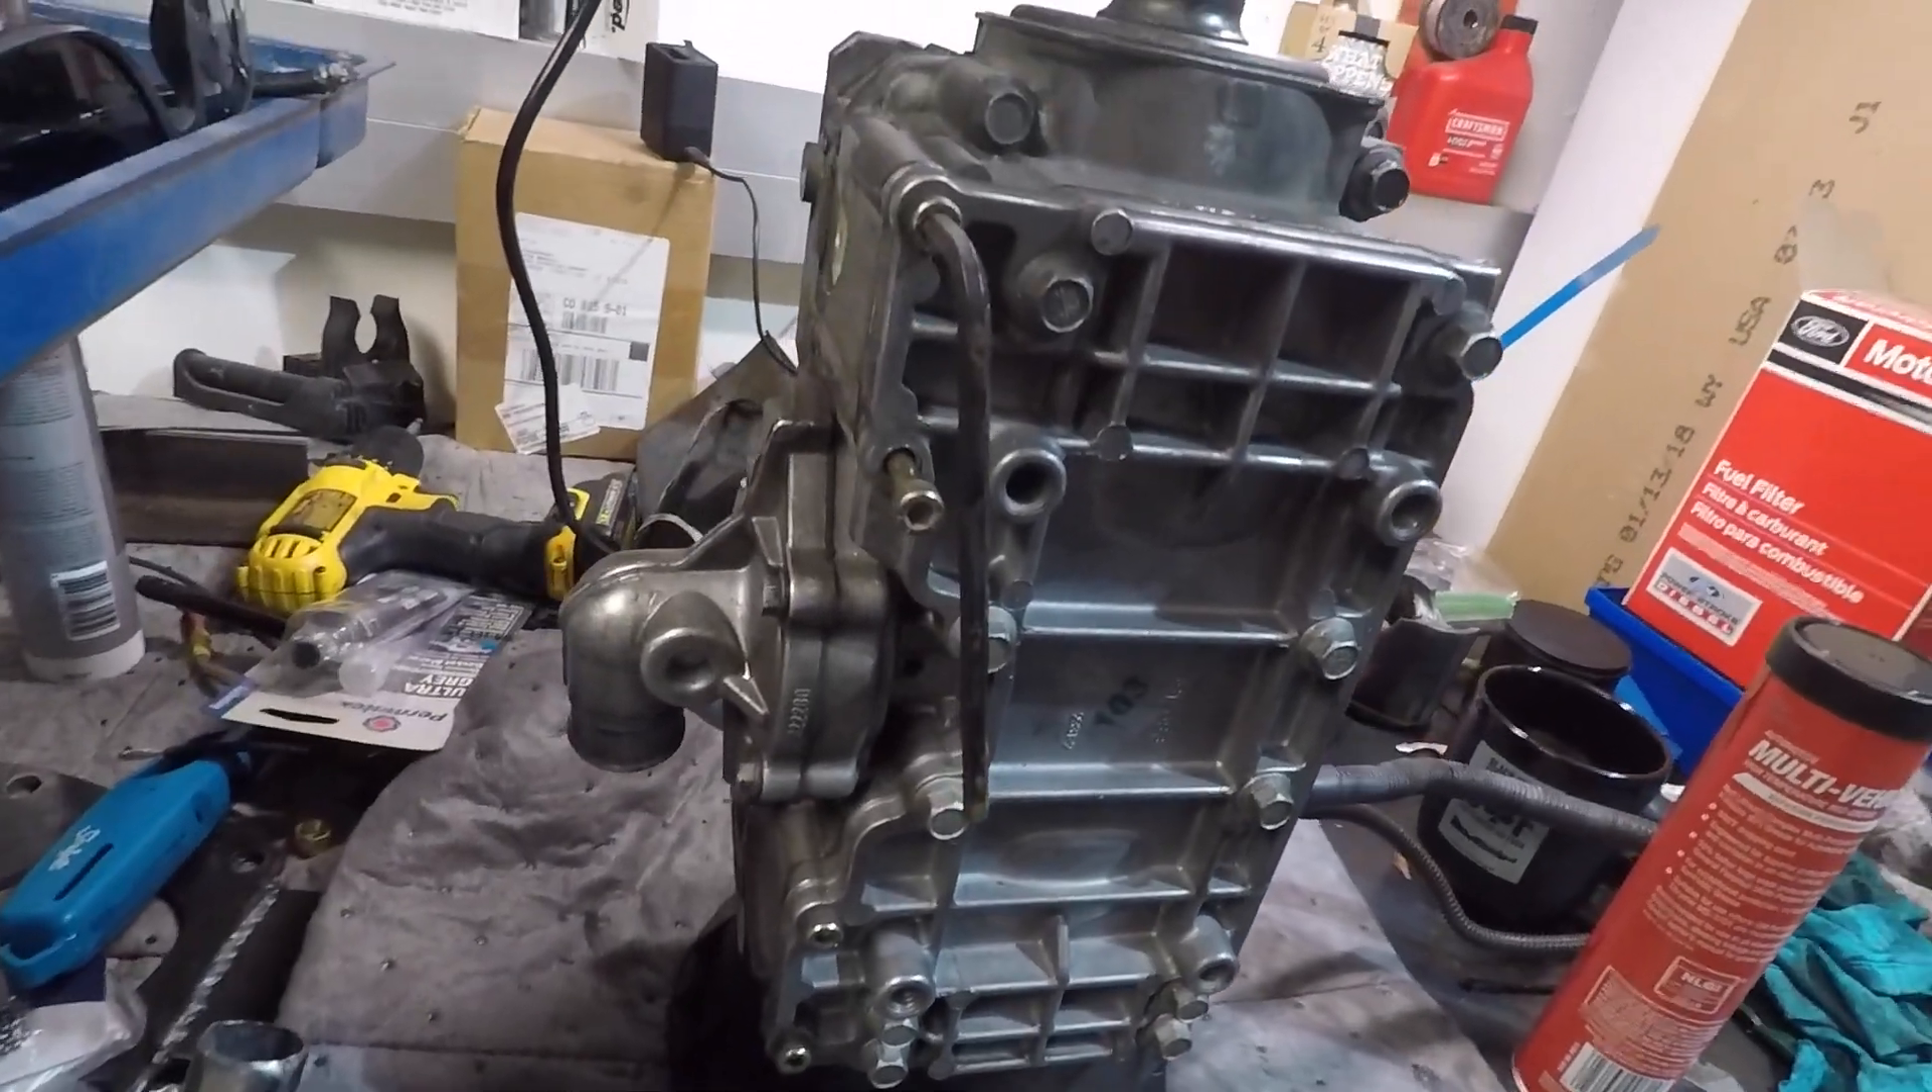Got the bottom end all the way out of the sled.